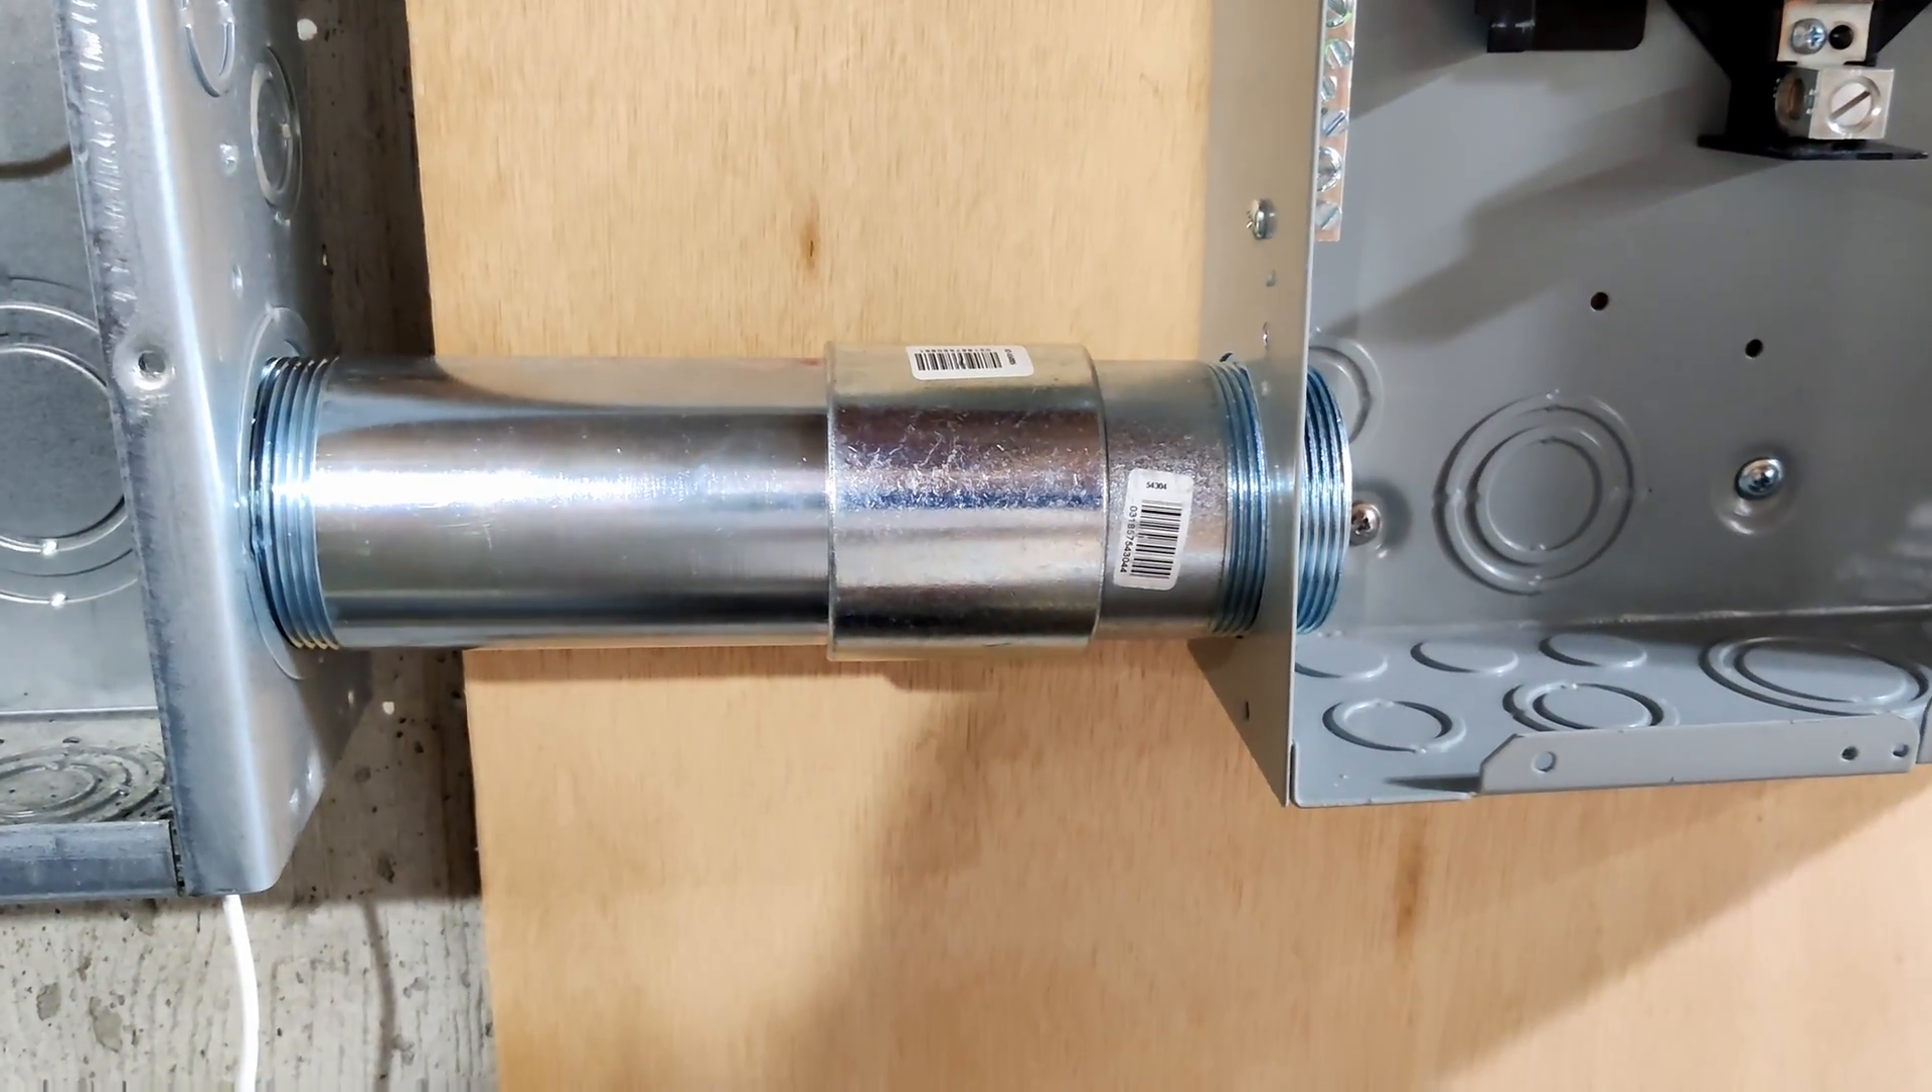But I did manage to get the boxes tied together with the conduit chase nipple here. And it went up to two inch here.